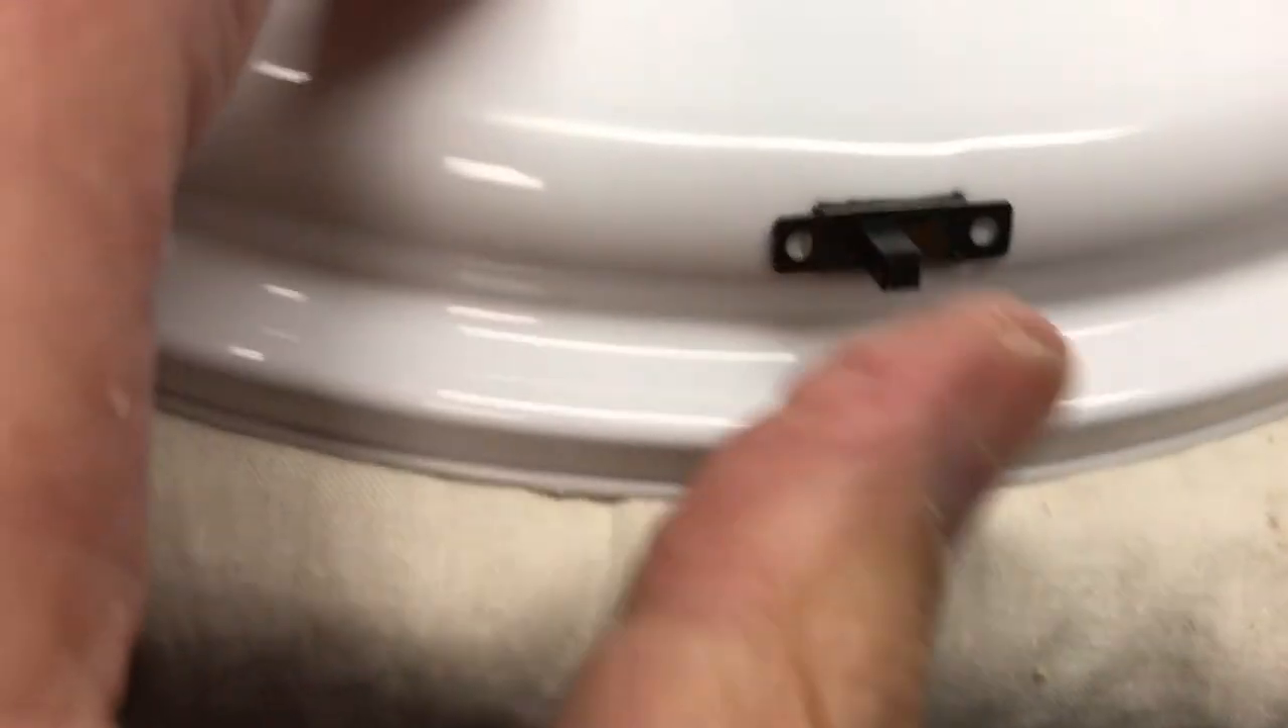All right, so I got the switch in. Here's what it looks like from the outside.